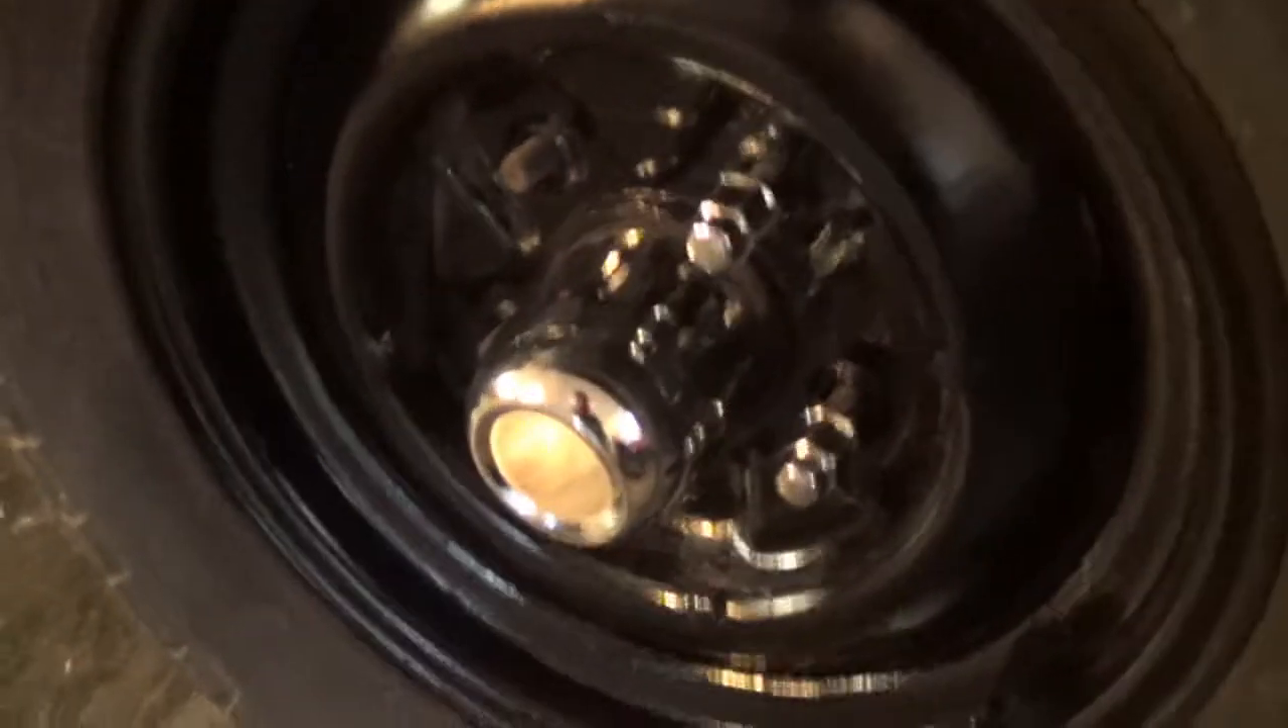Okay I got the wheel on here.